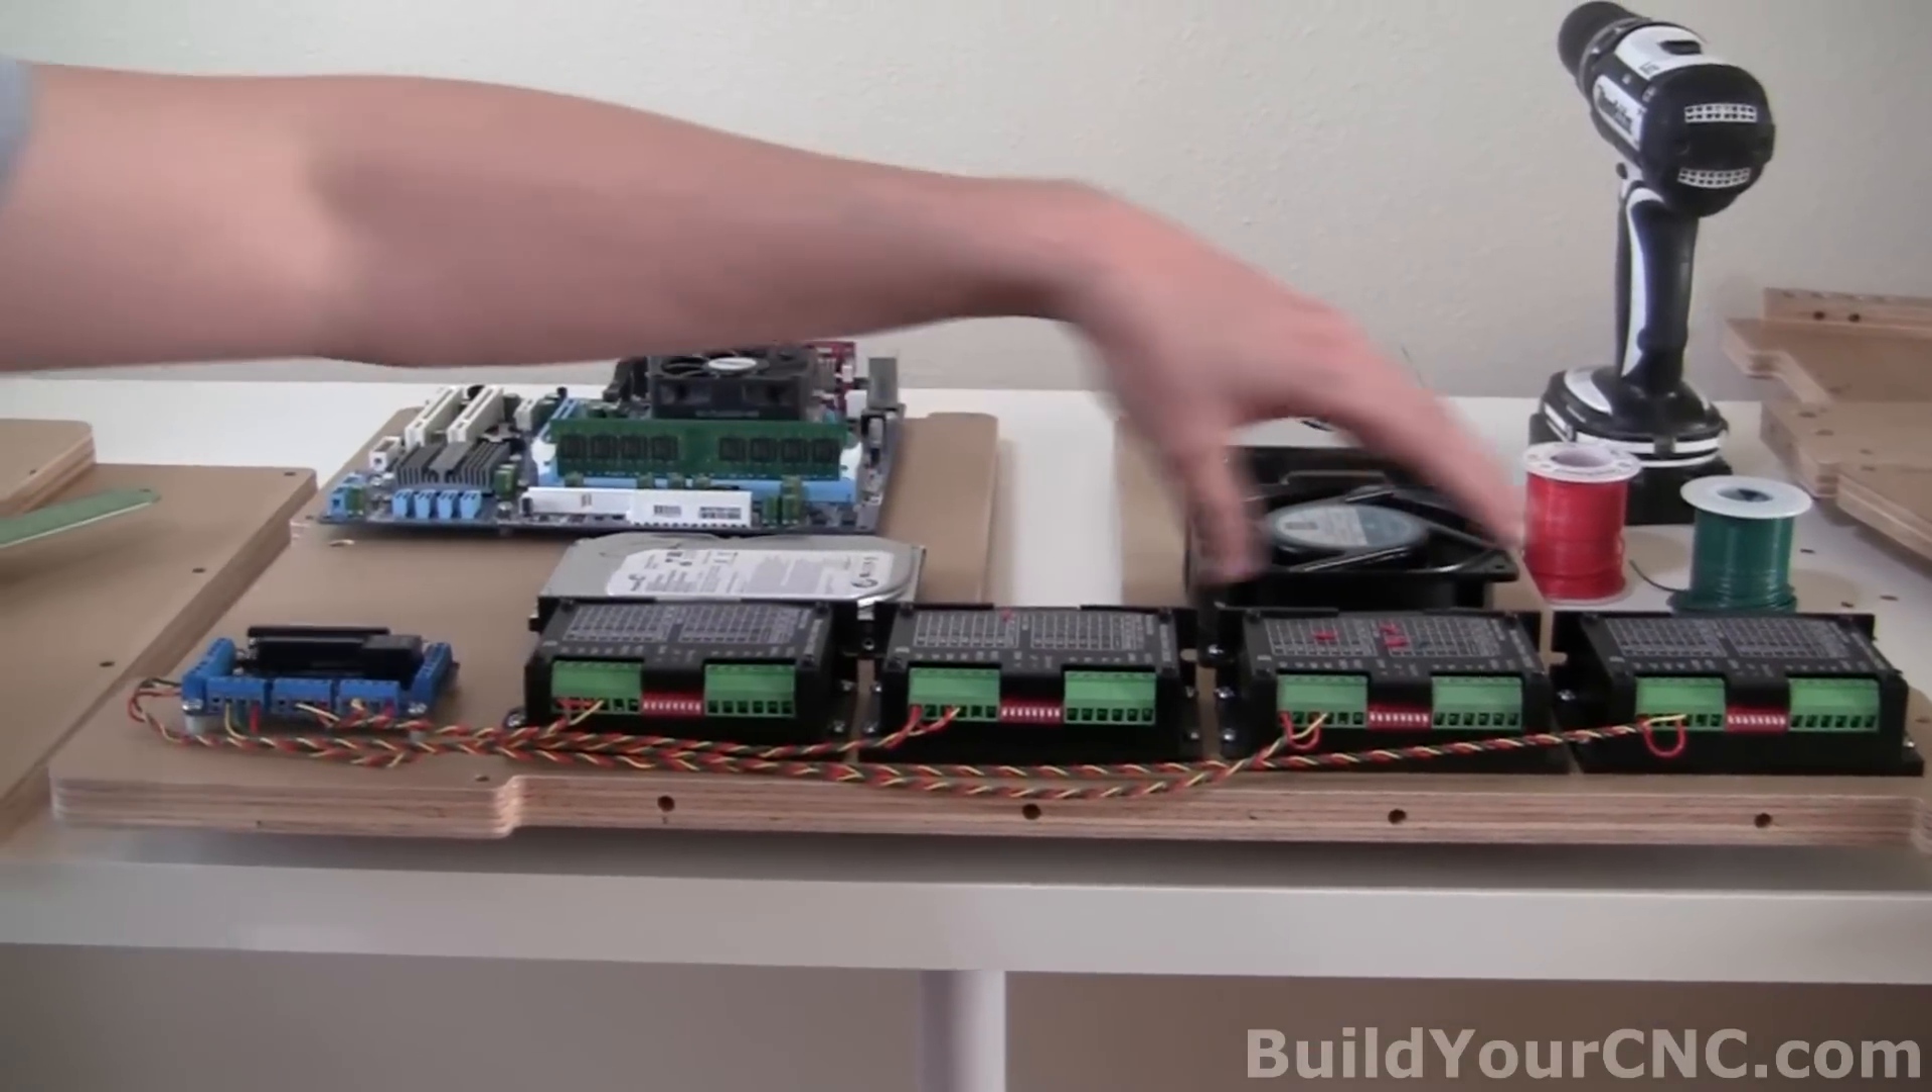So now we've completed the communication between, the signal communication between the four drivers and the break-out board.